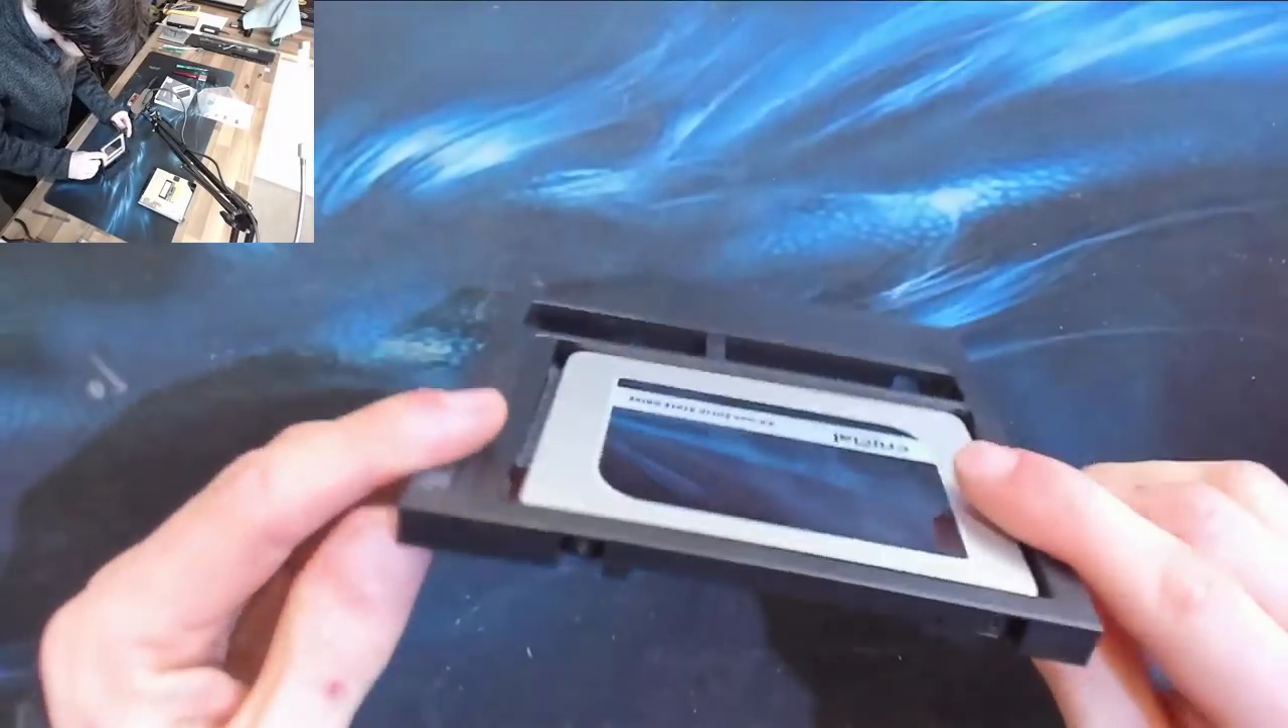Right so there's our SSD mounted up in a DVD drive shaped device.